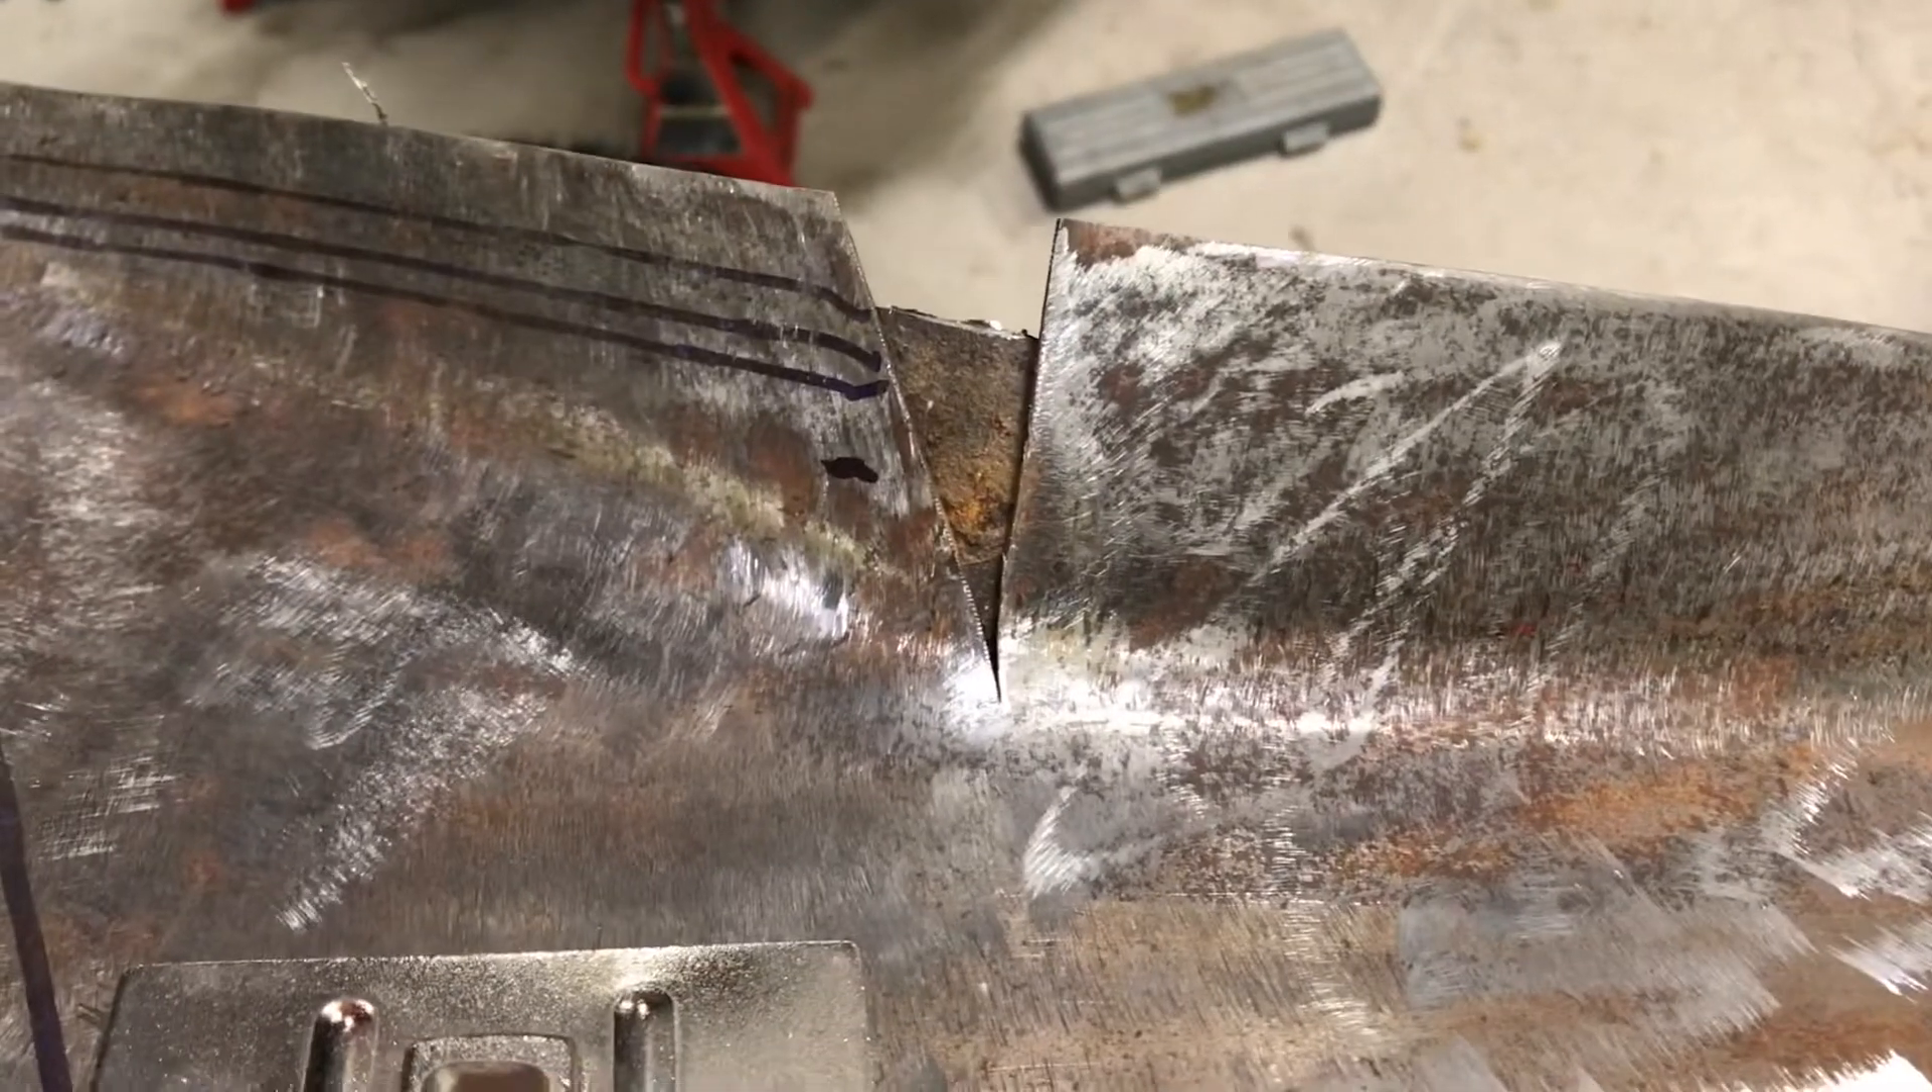Okay so there's the metal floorboard for the passenger side so you see there's a gap here.